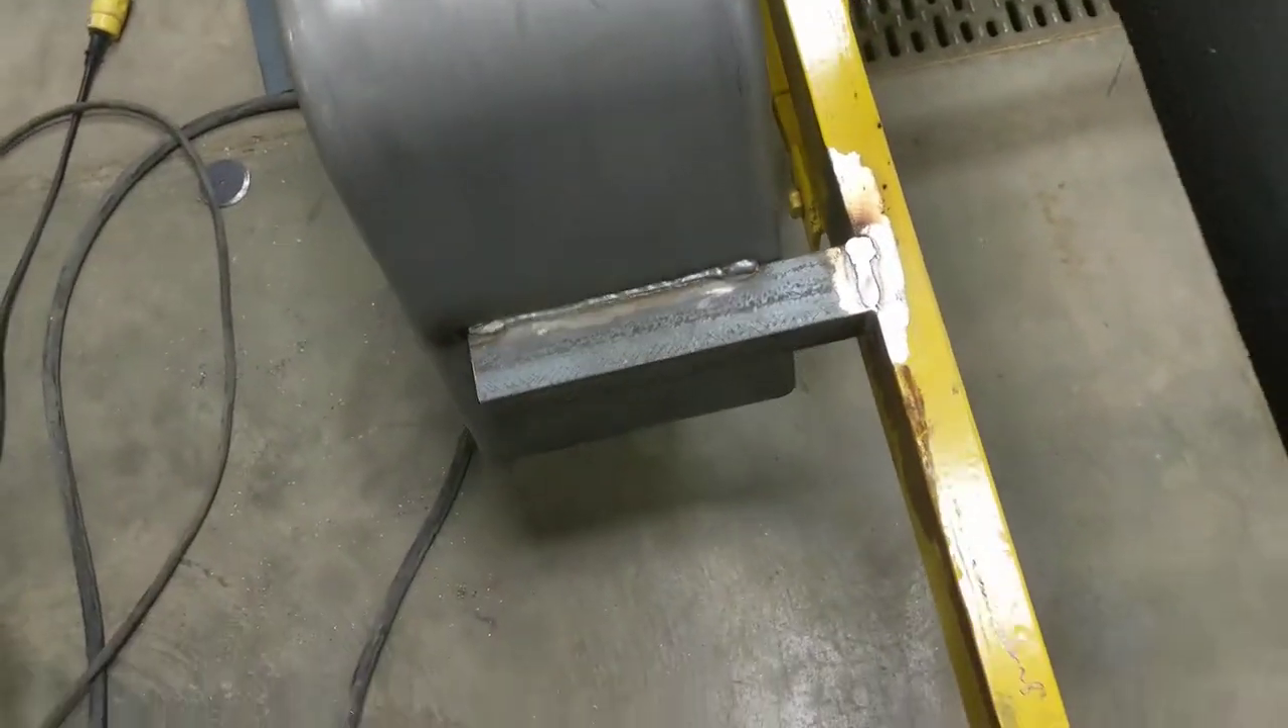I got the fenders welded on here now.